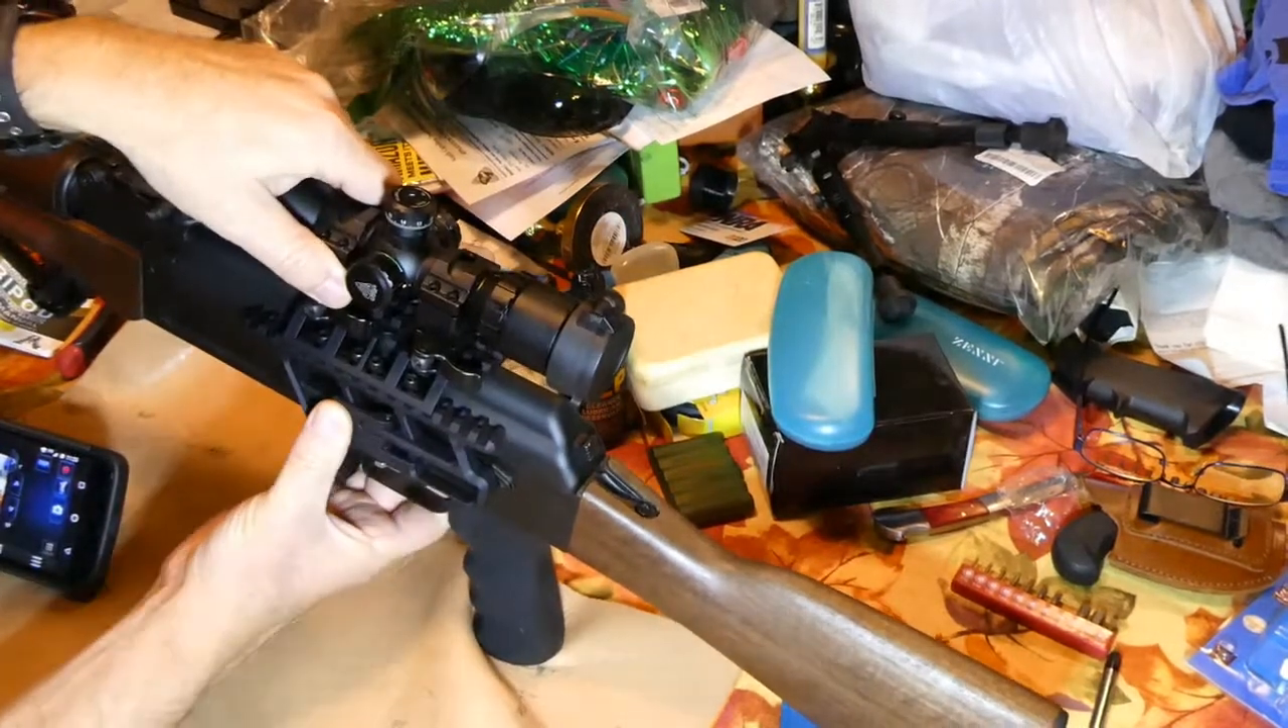And now we just put our scope mount back on. And it is a rifle again.